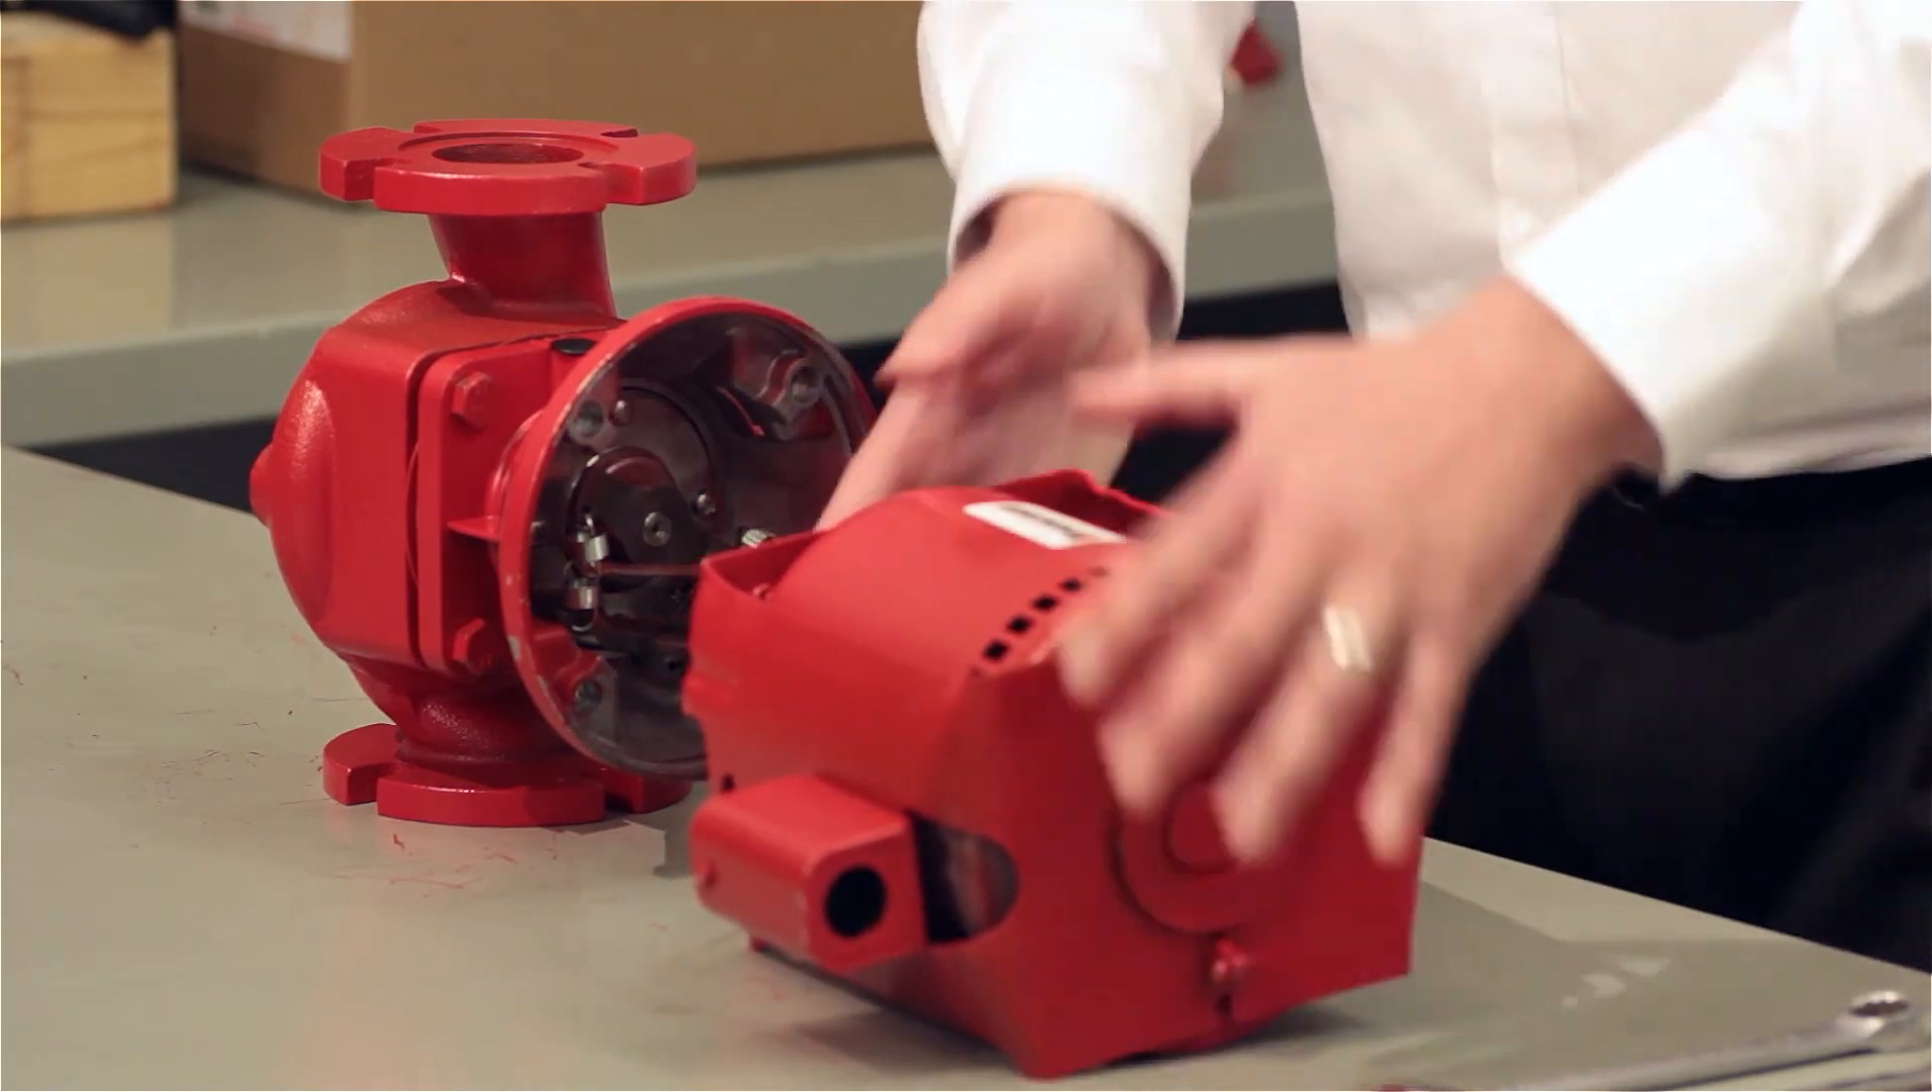The only thing left to do is to reinstall the motor on the back end of the bearing assembly.